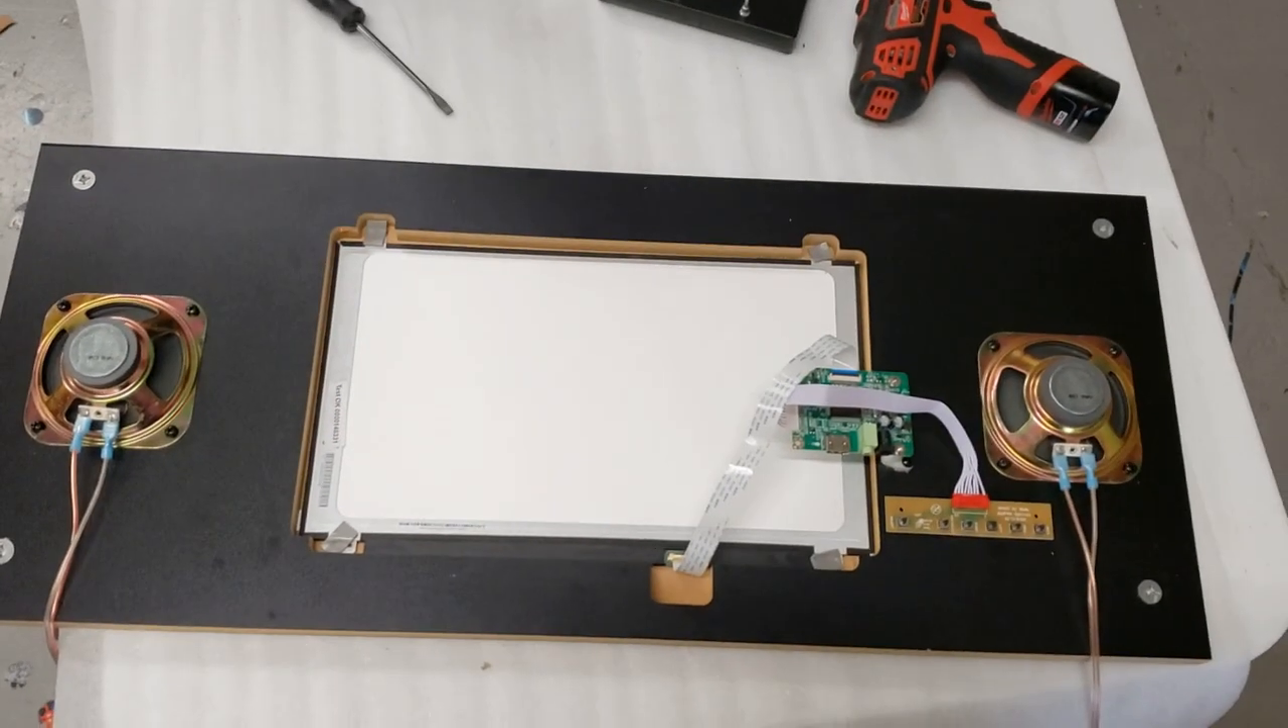So you can see I've already mounted my speakers. I just have some, uh, speaker wire hanging here so I can run it wherever I want to in my cabinet.